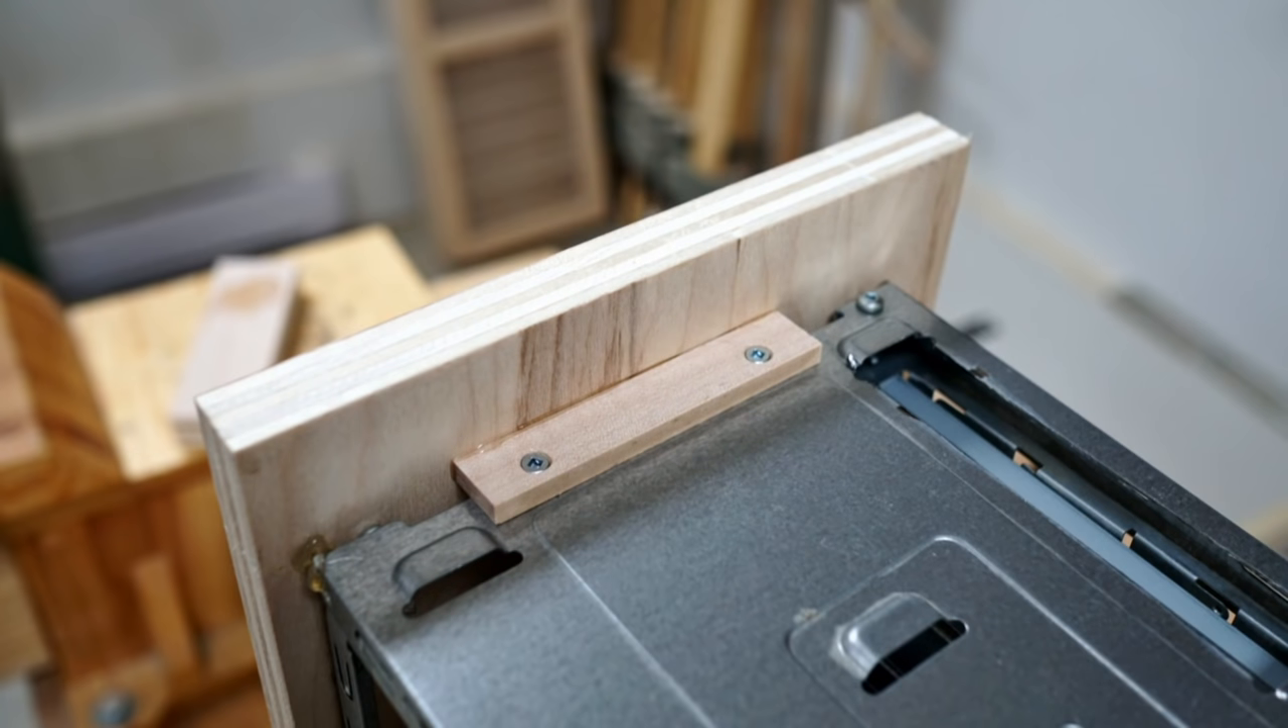I've also added these tabs that actually attach it to the chassis.